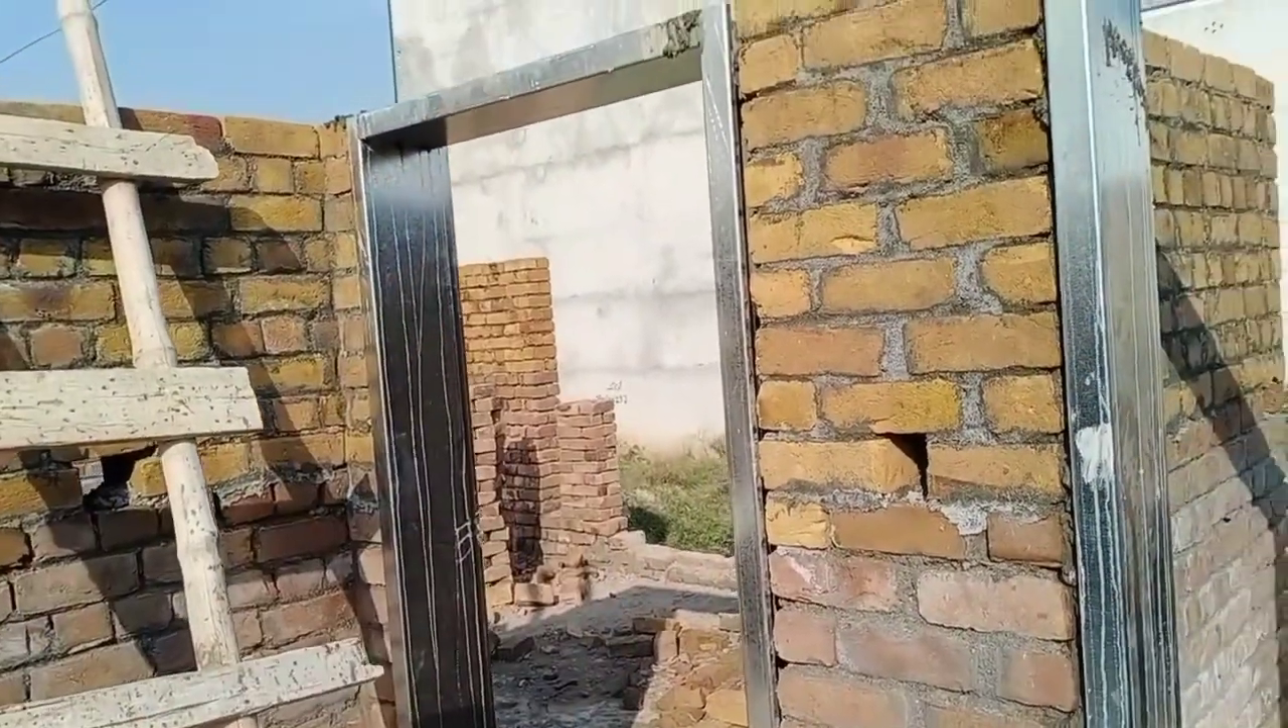یہ چوکاٹ بھی لگ چکی ہے ابھی اس میں فلنگ رہتی ہے۔